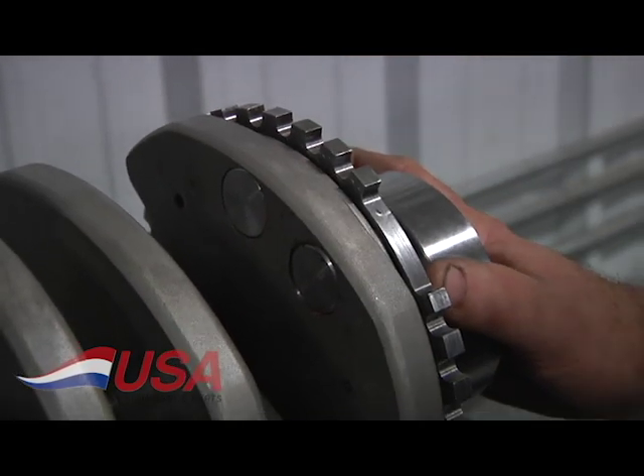We had to we required two one-inch slugs in the back those are all taken care of.